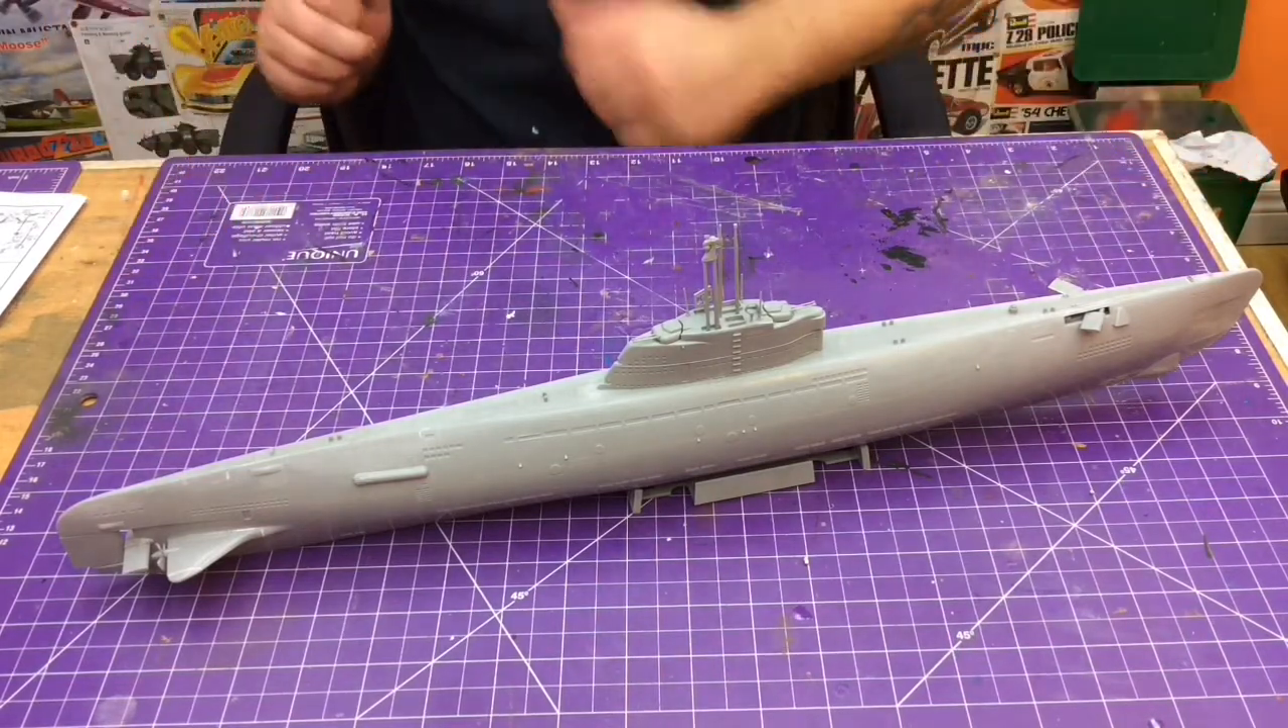Hey guys, Jan here in the Northview Model Shop, and here we are, we have completed the construction up to the railings, we'll get to that later, of our Type 21 U-Boat.